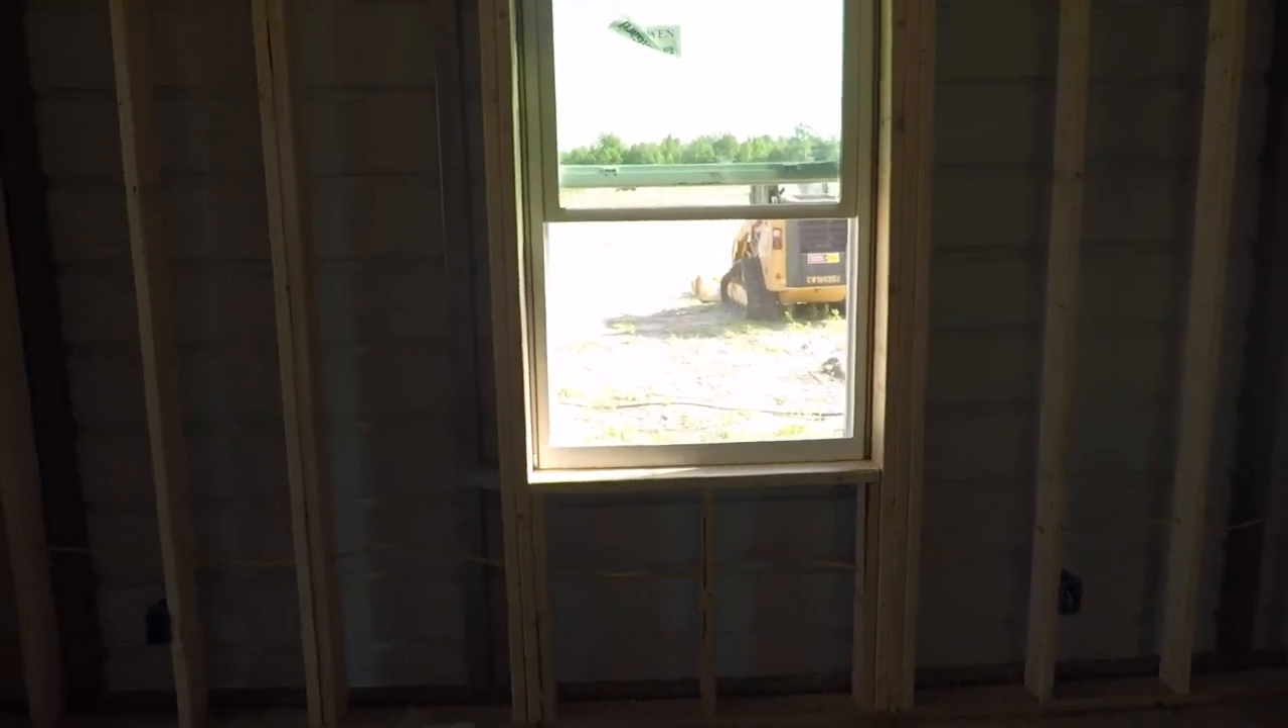The window has been moved and it's framed and it's all done.